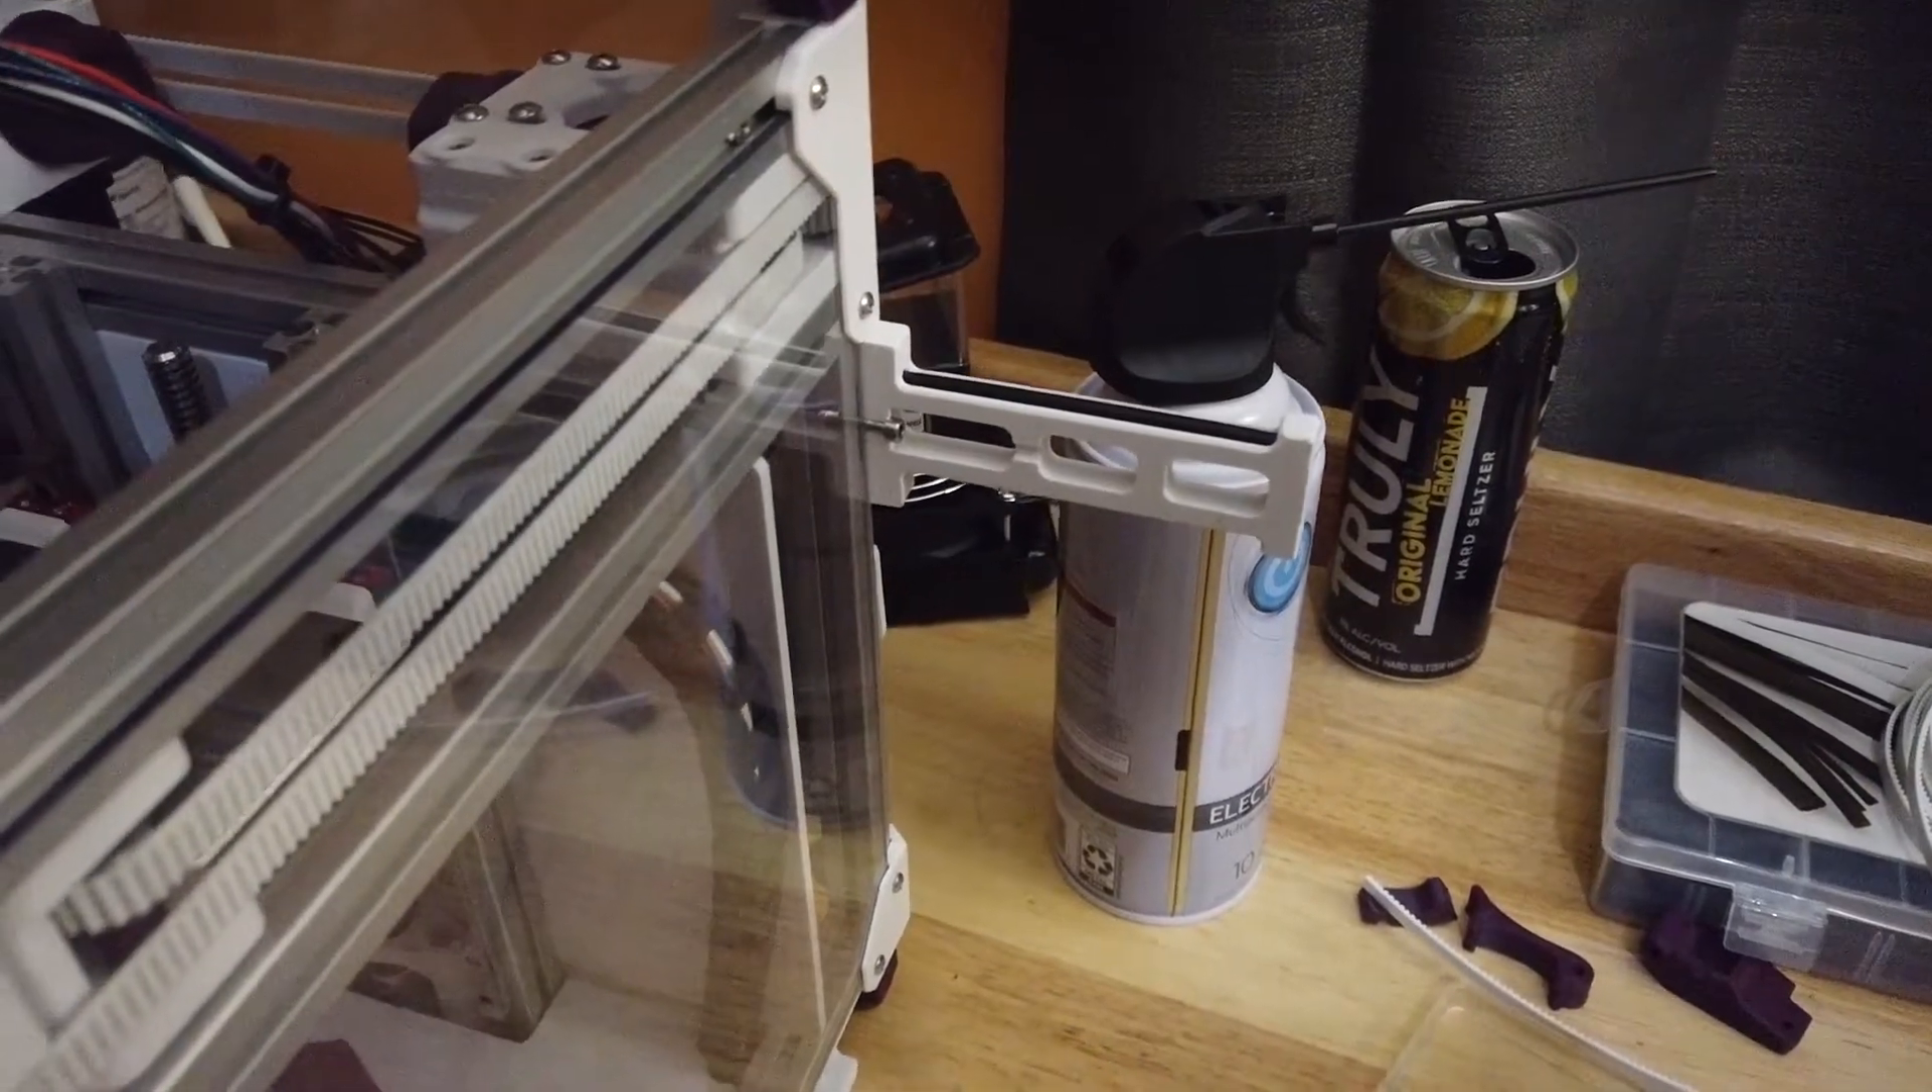I did put on the spool holder.